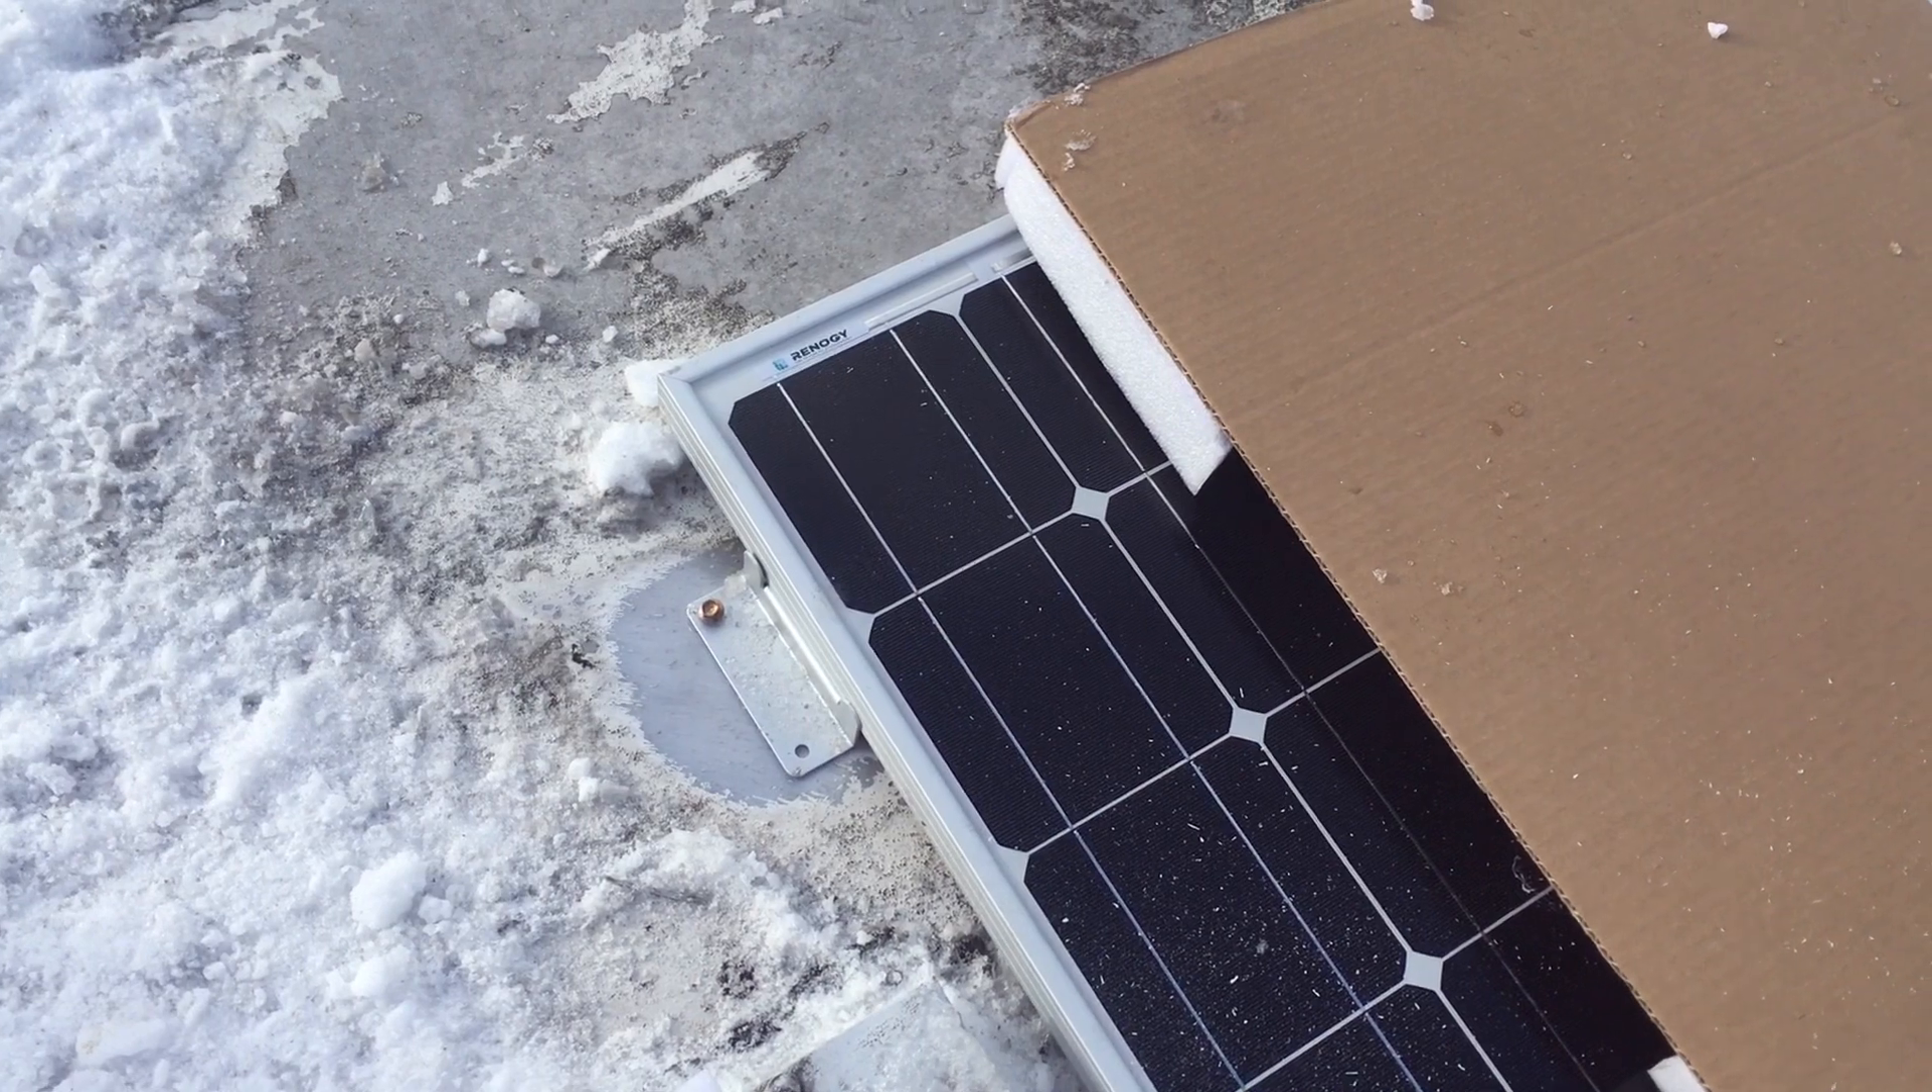I've also just picked this one screw and put that in as a pivot point so that I can get the rest of the panel plumbed.